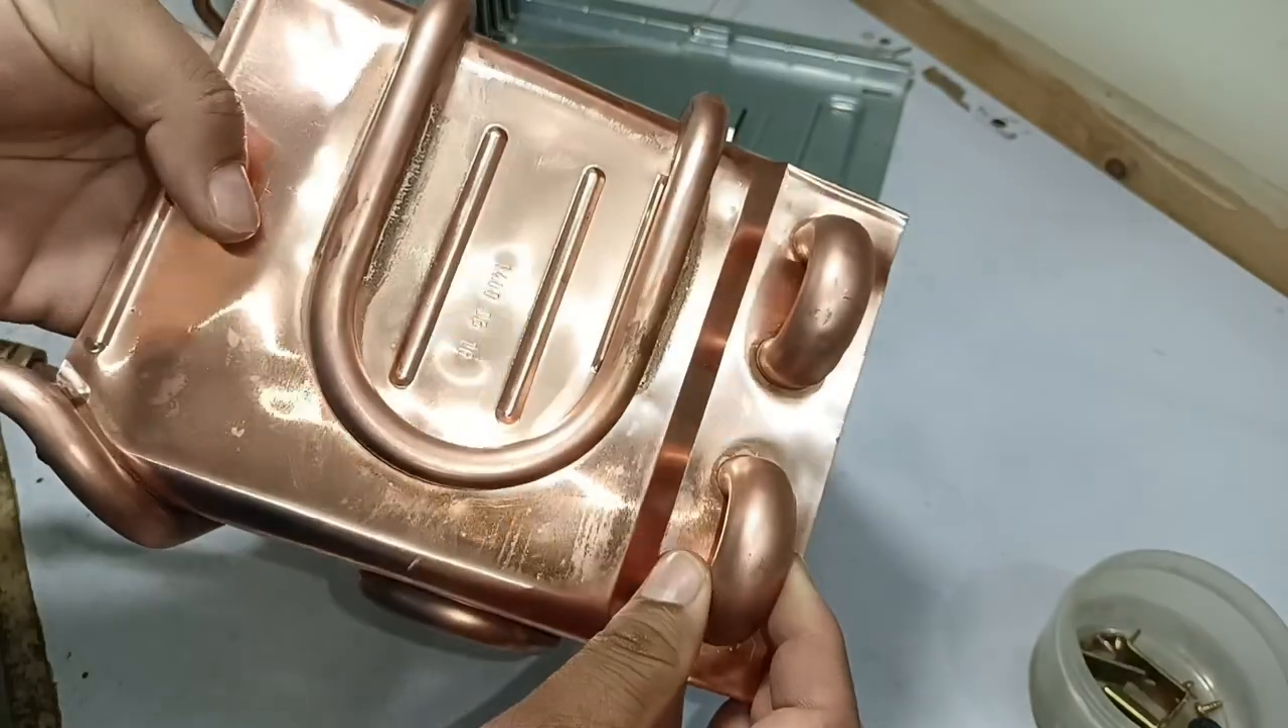I will remove the heat exchanger it has come out easily.